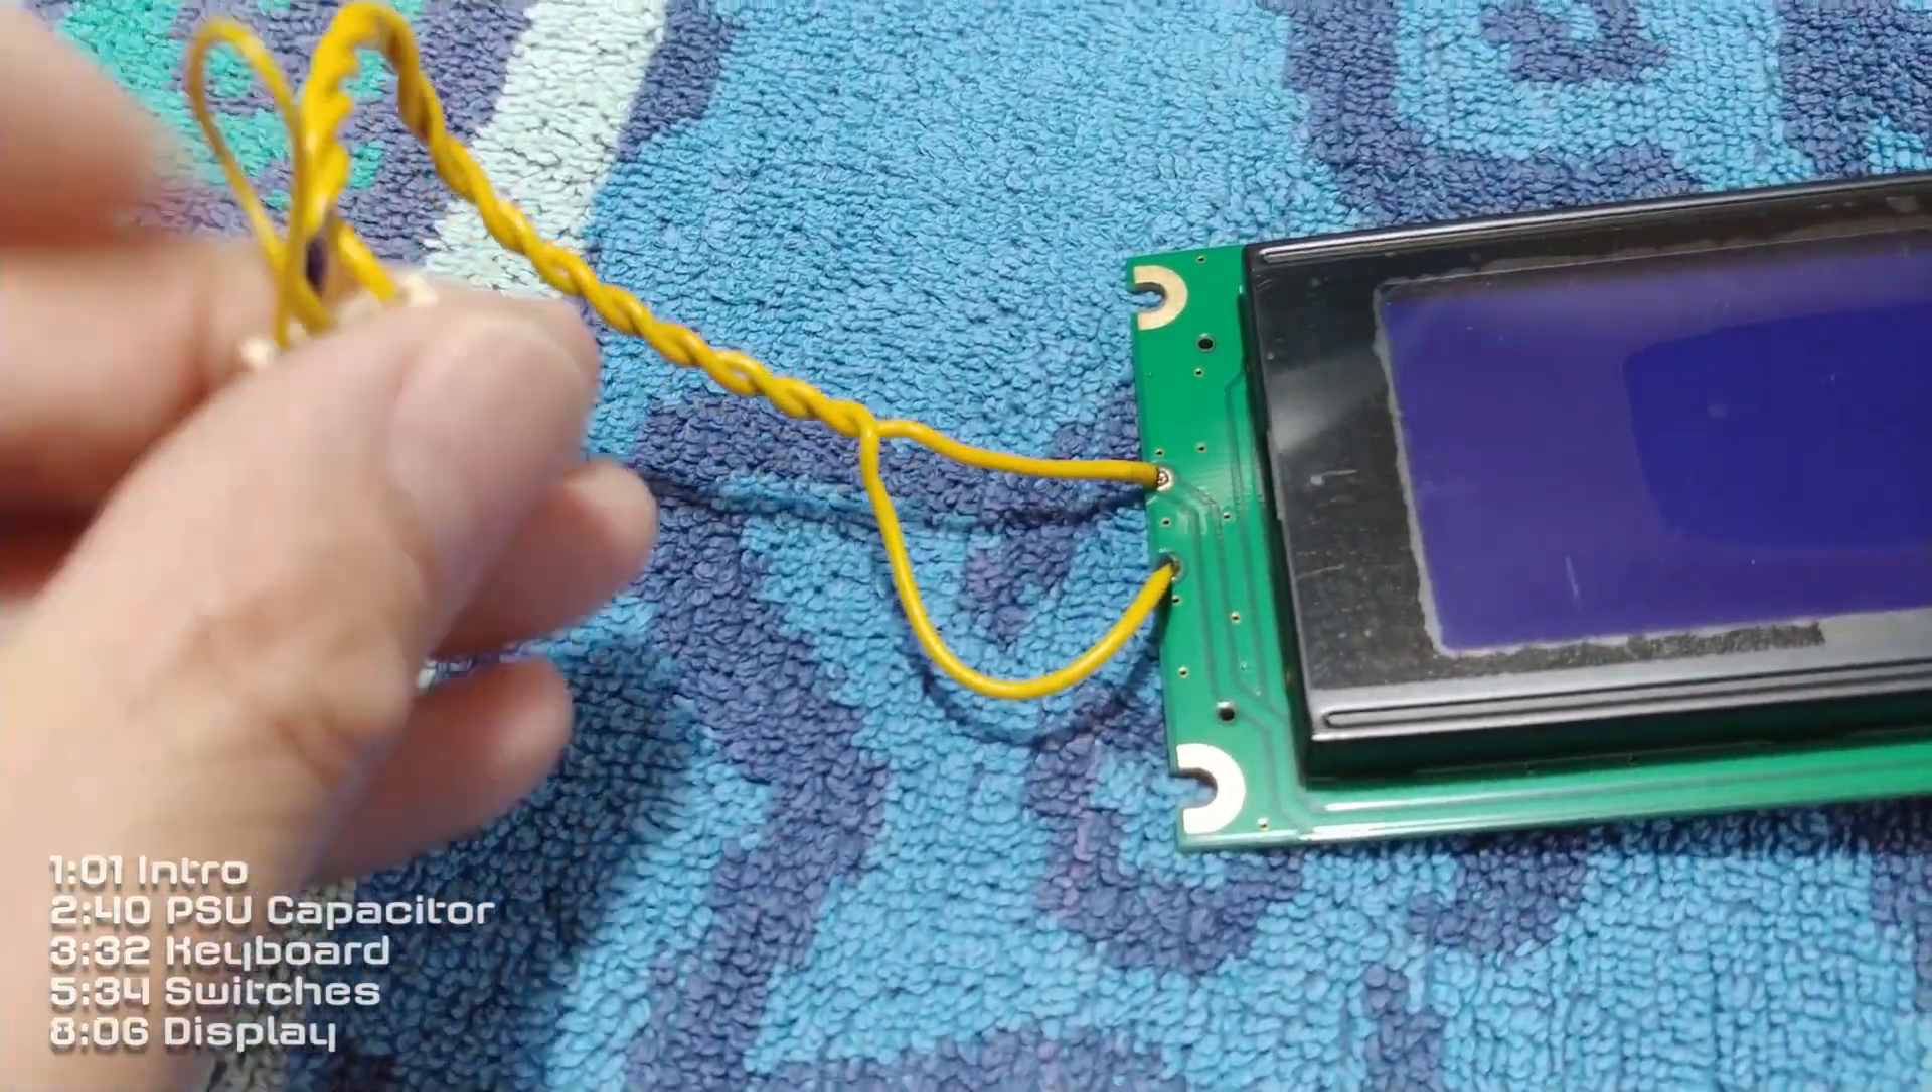I've transferred the wires over to the new display now.